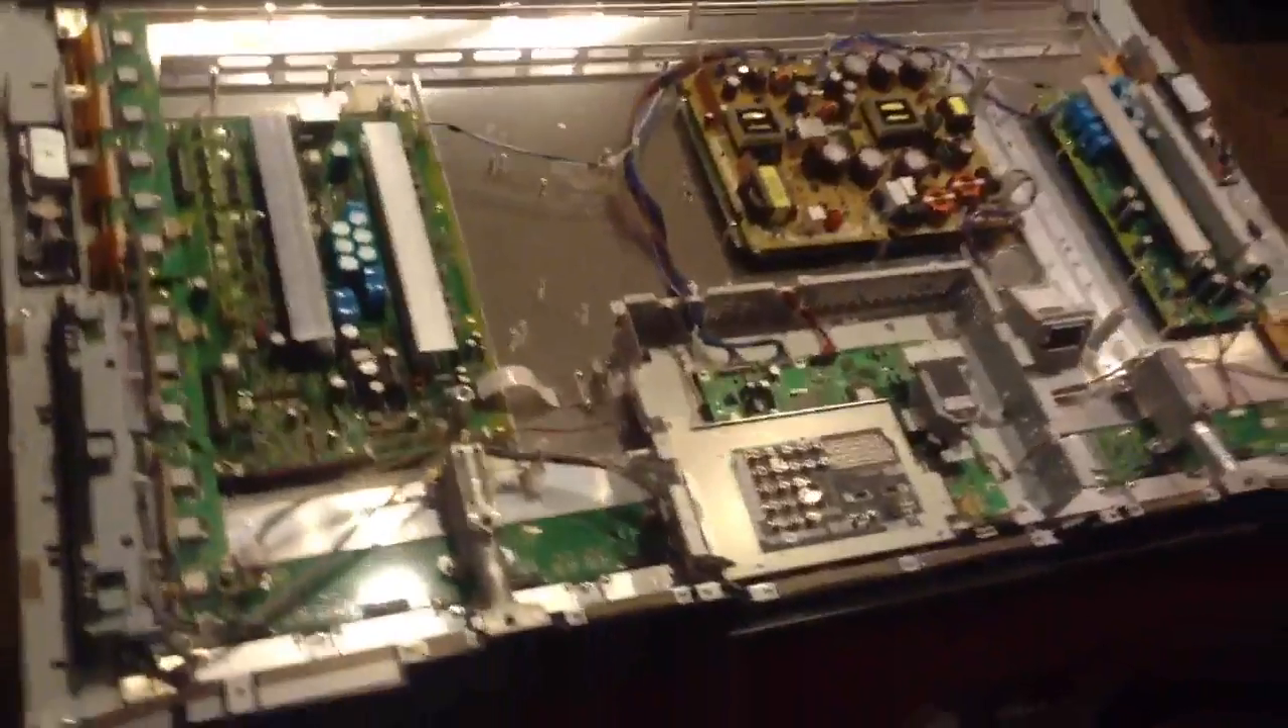As you can see, the metal cover on the back of the TV has been removed.